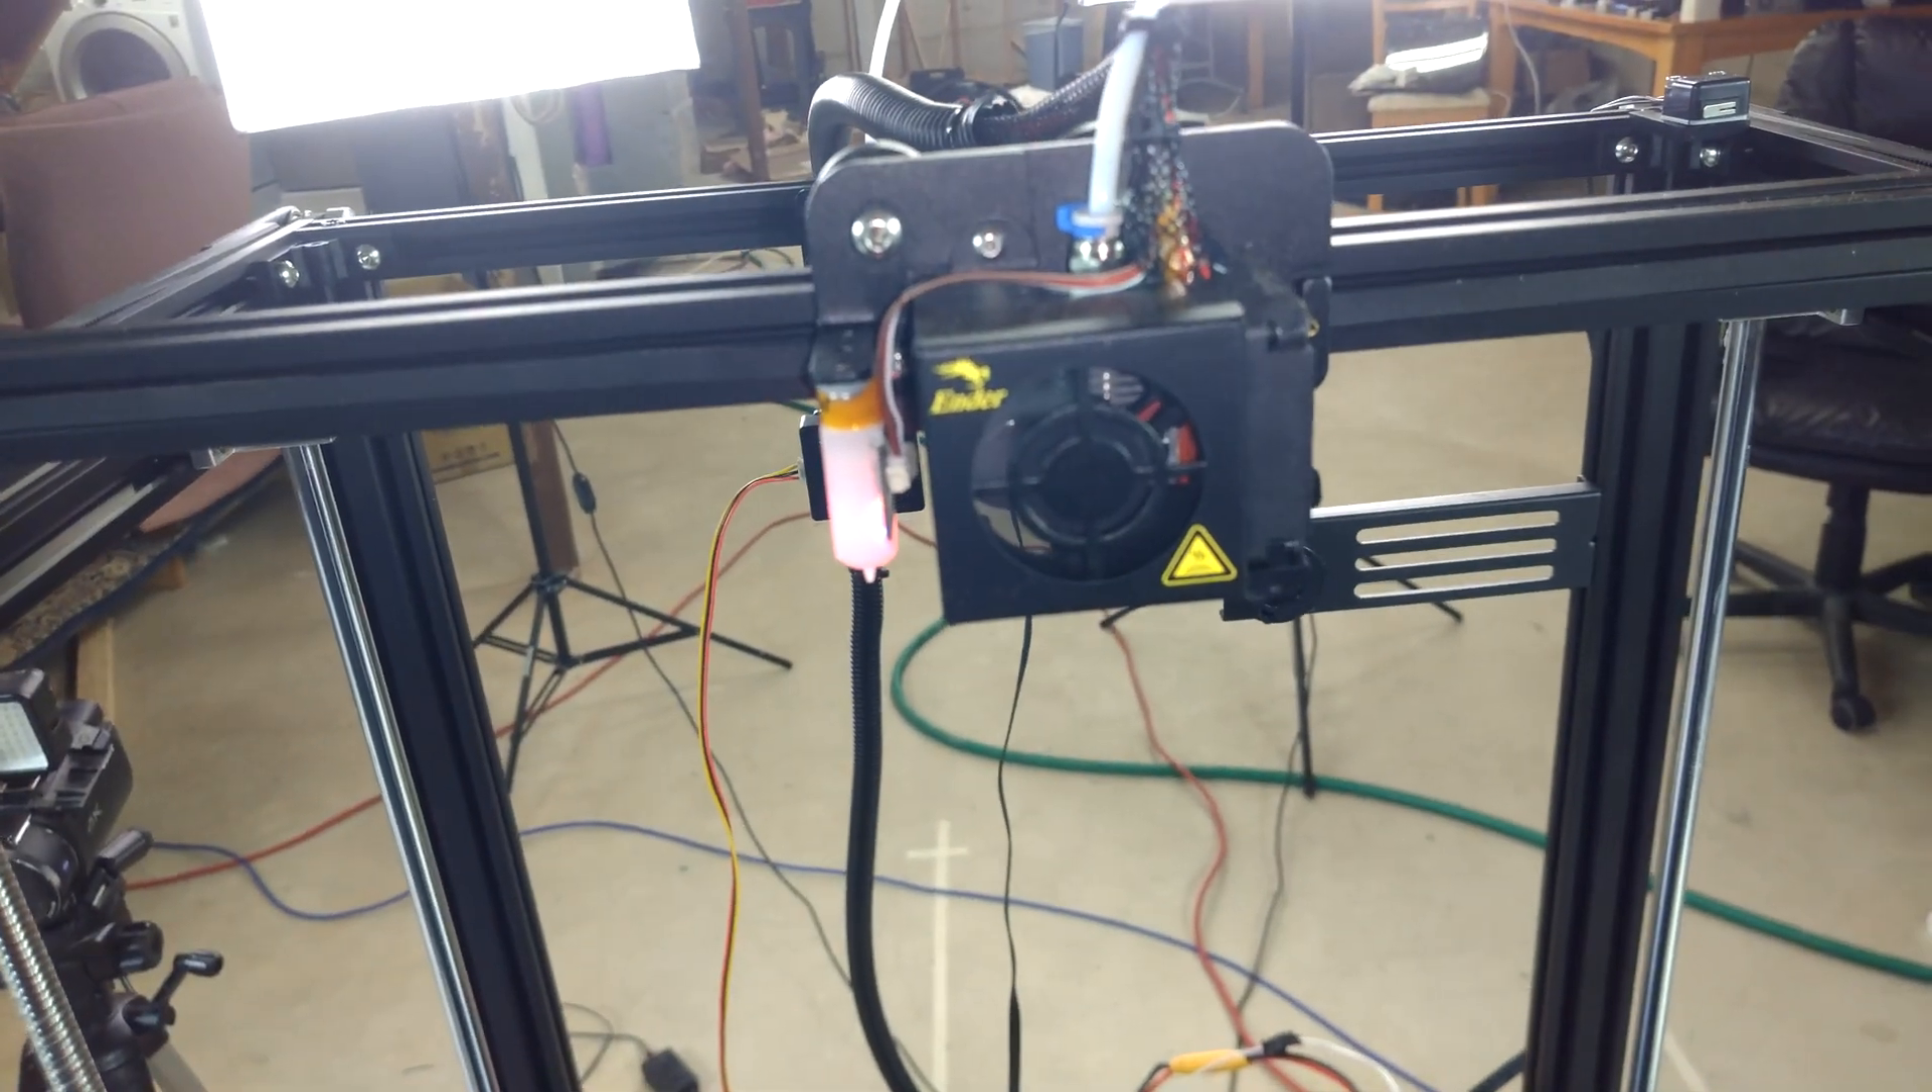This is the stock hot end that I have yet to take off on the Ender 5. It should be just a standard Mark 8 as far as I know, but the swap is pretty simple.